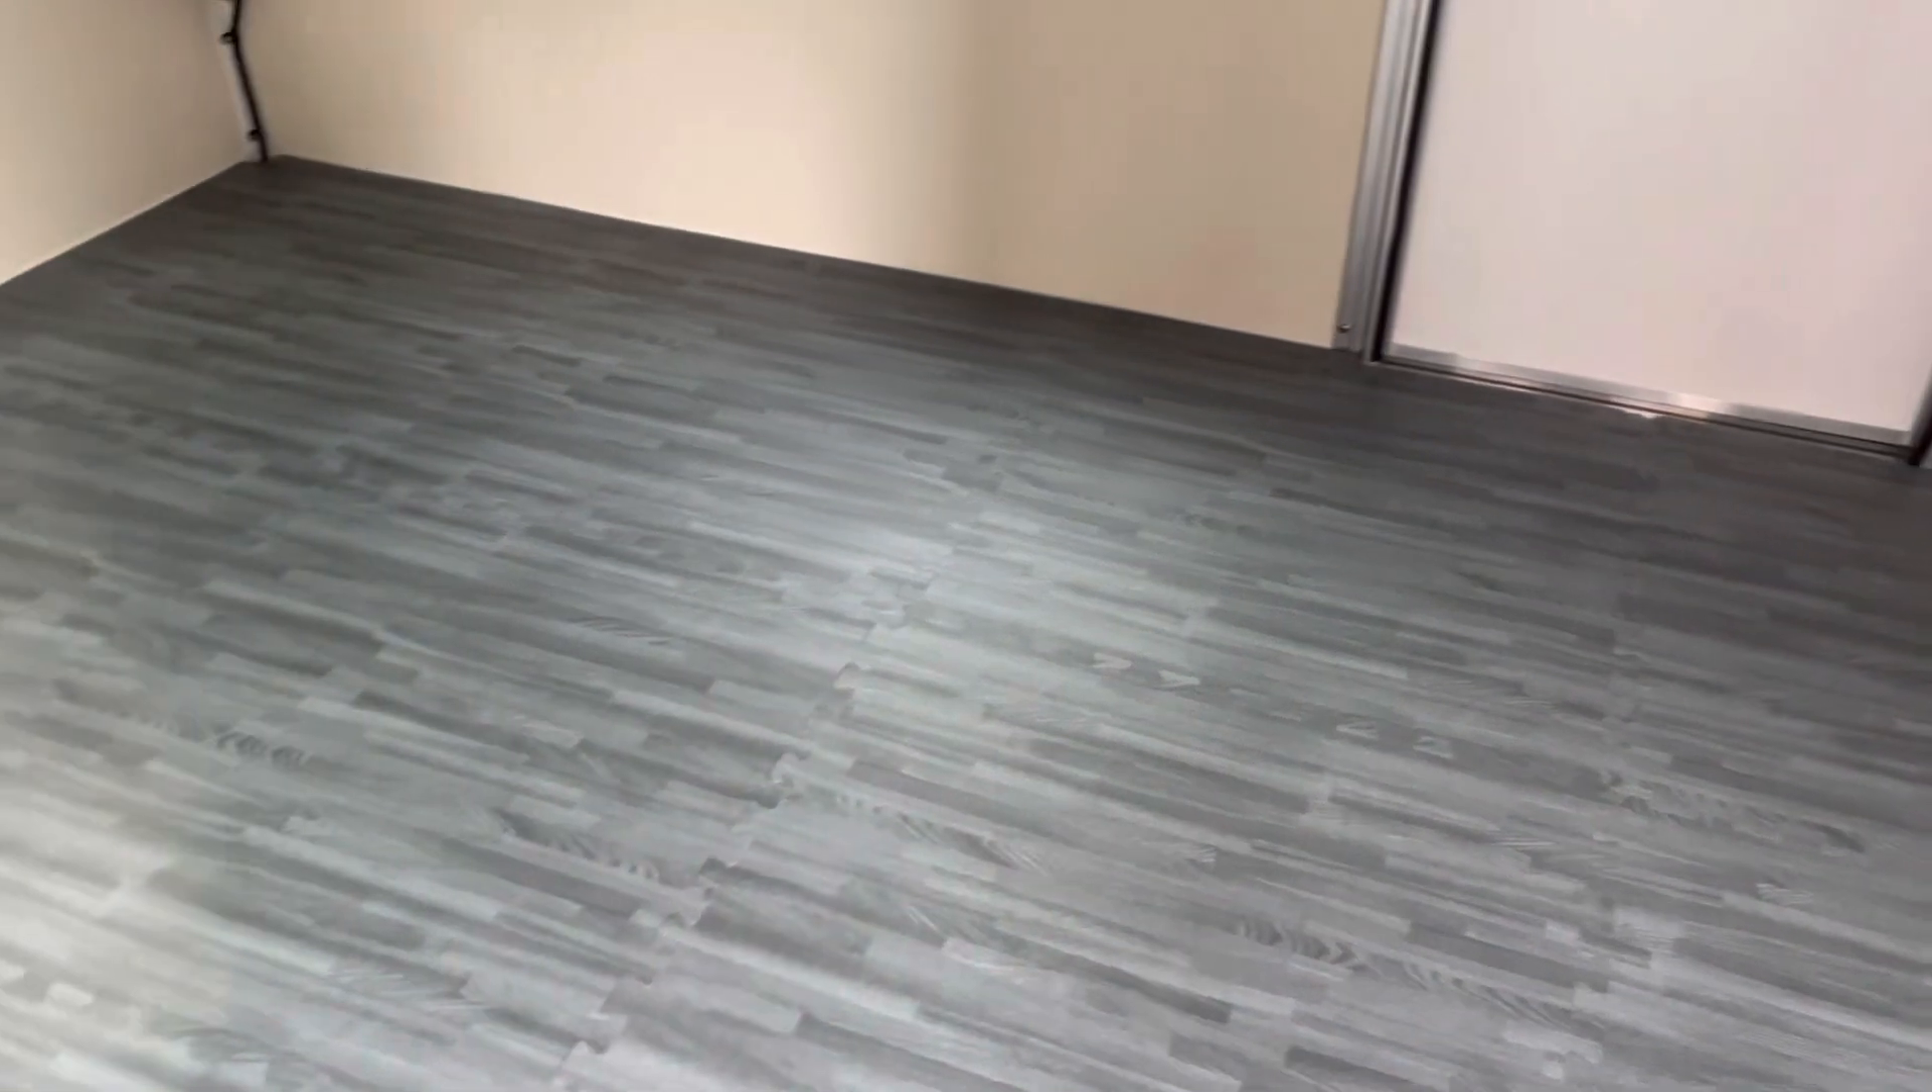We got all the PVC flooring in underneath.